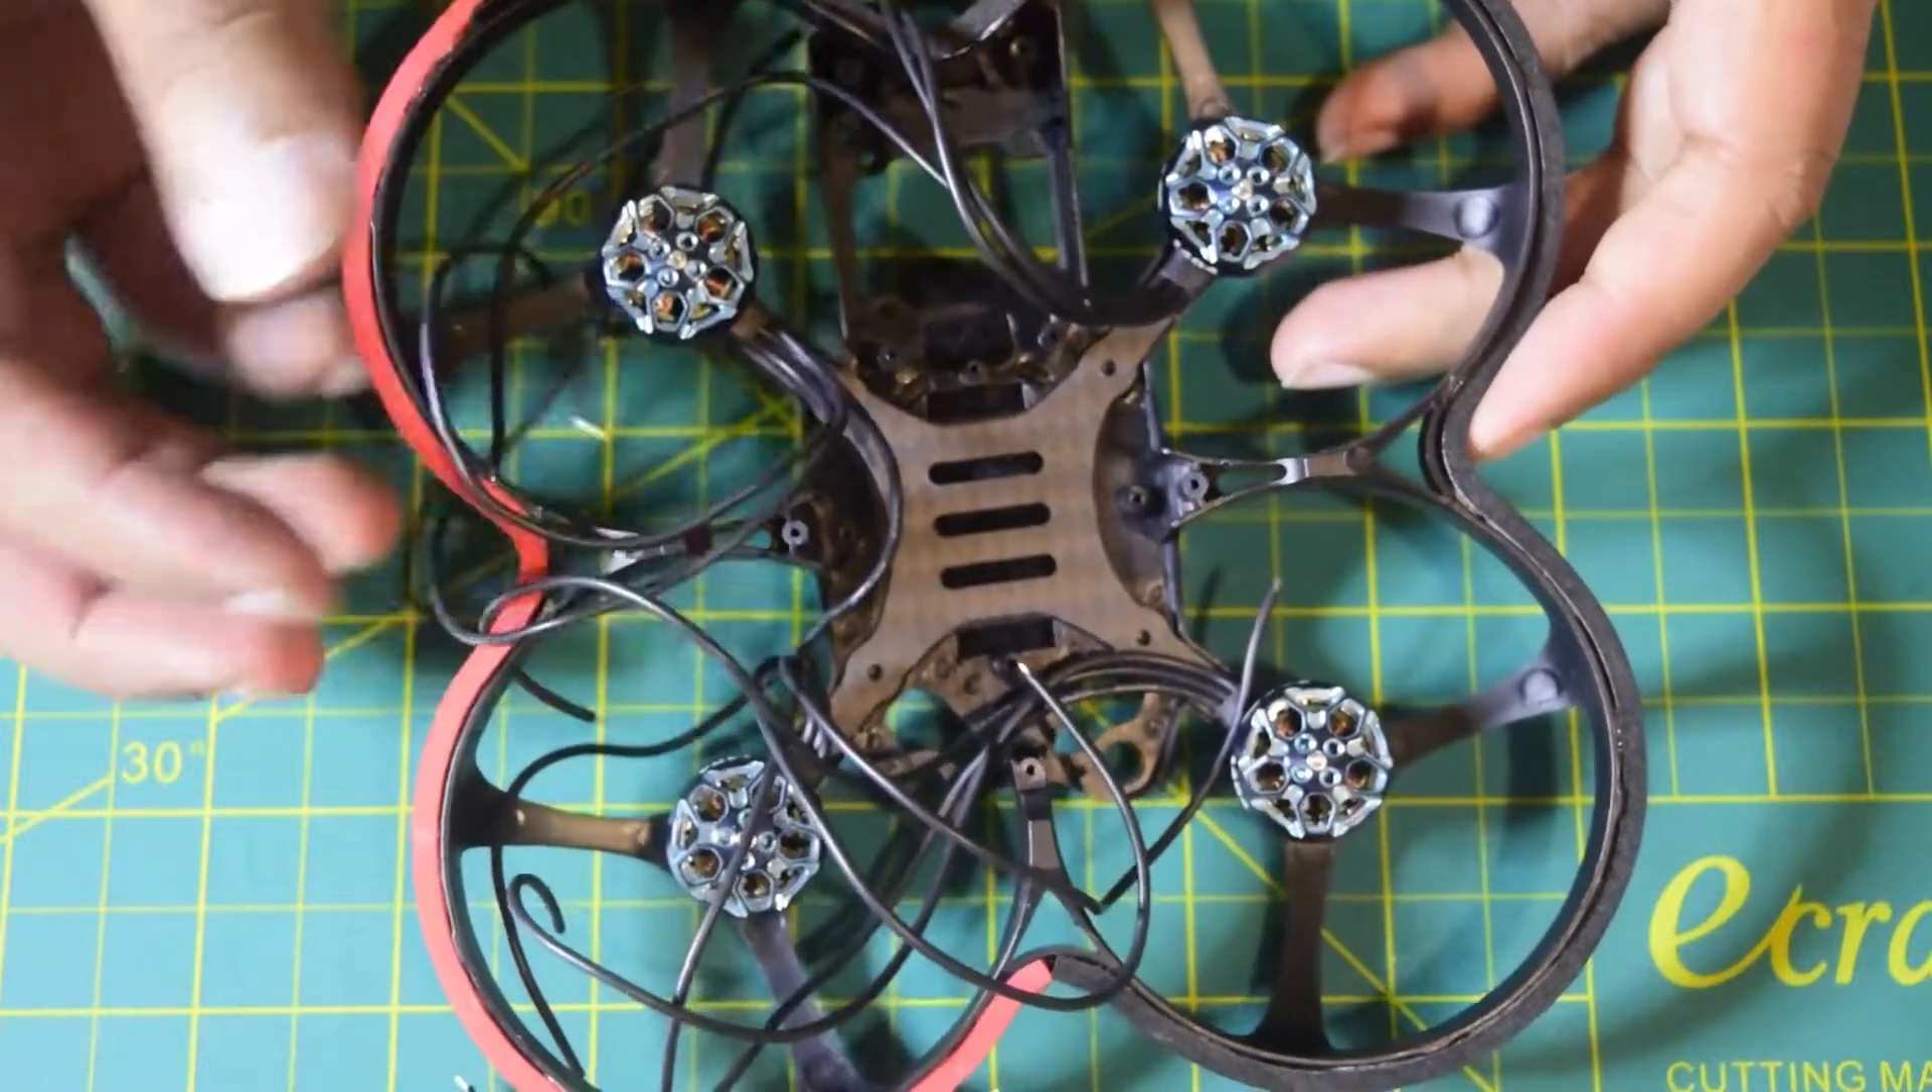As you can see guys i have already installed all the four motor following the same procedure.